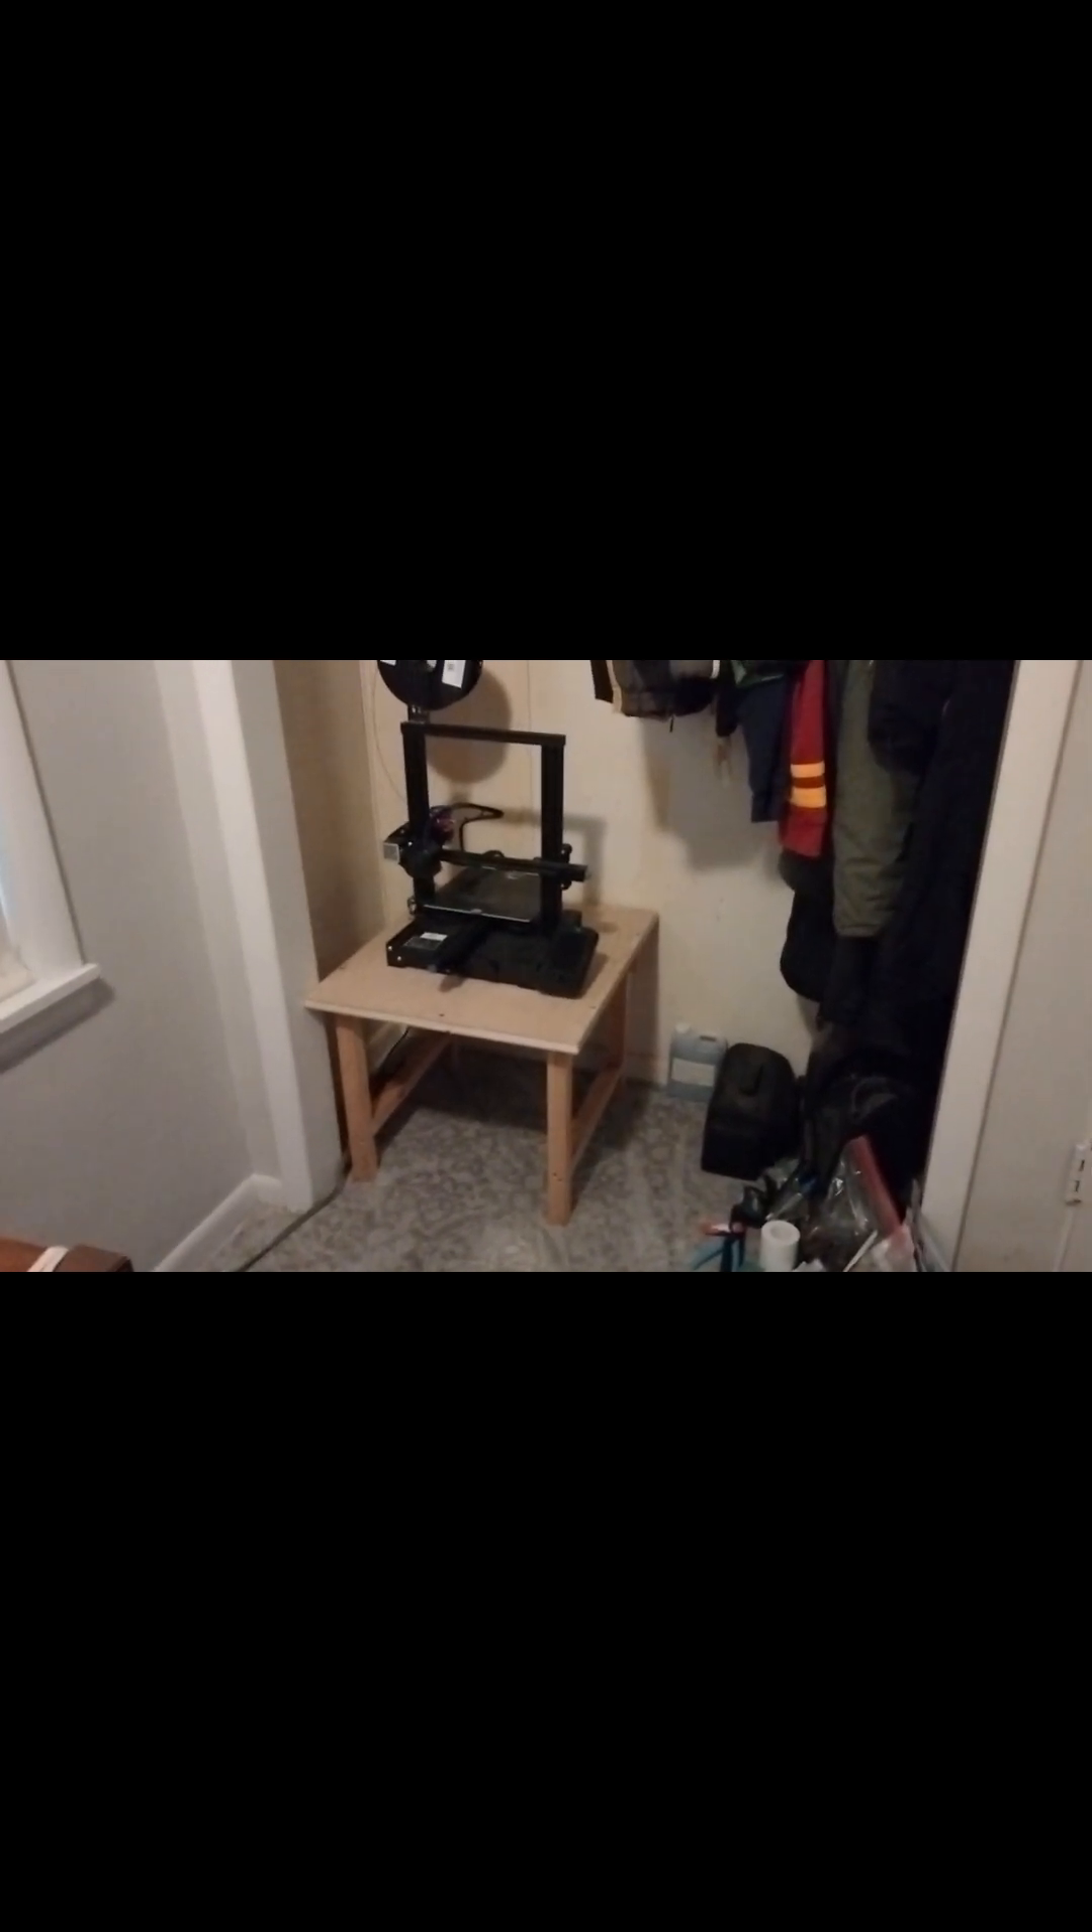That was quite the mess, and I got this table in place under here.